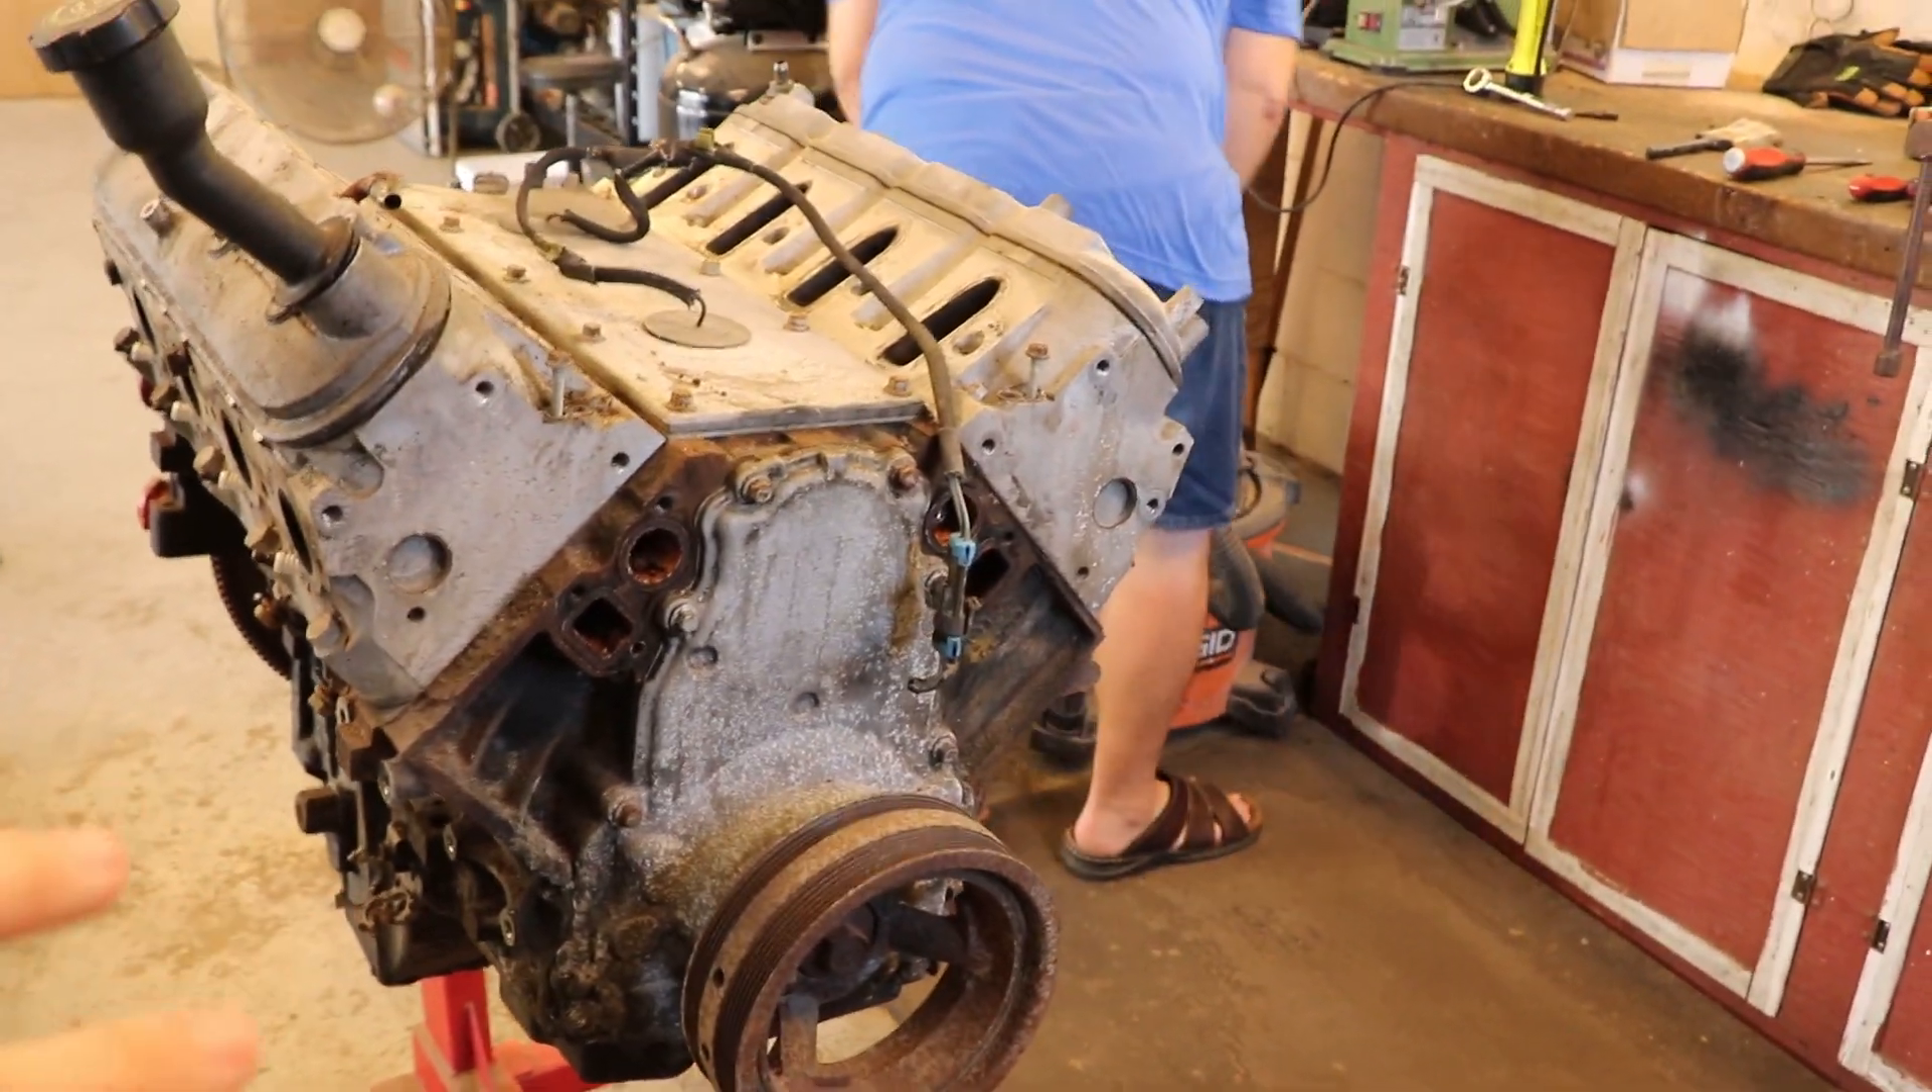All right, so we just got the front accessory drive off. All that's left is a harmonic balancer.